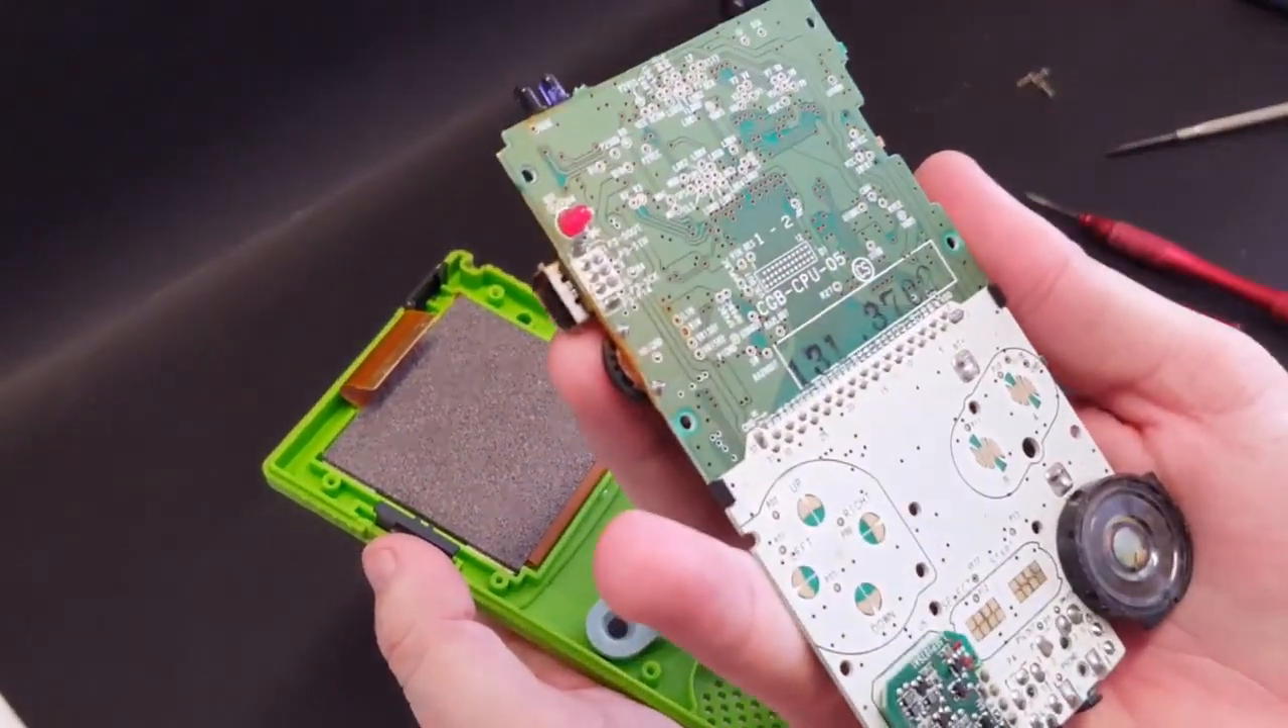Okay, so with the three screws removed, the ribbon cable removed, we can simply lift up on the board.